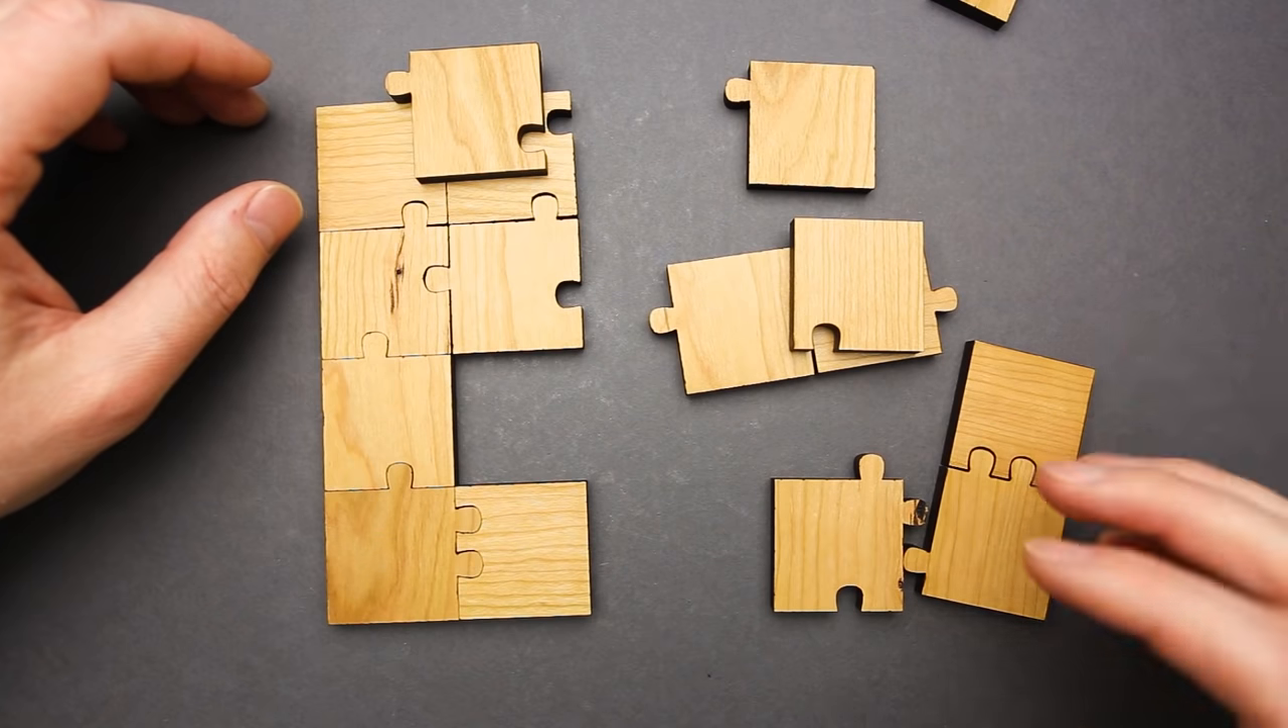And I have like almost a half of the puzzle assembled.